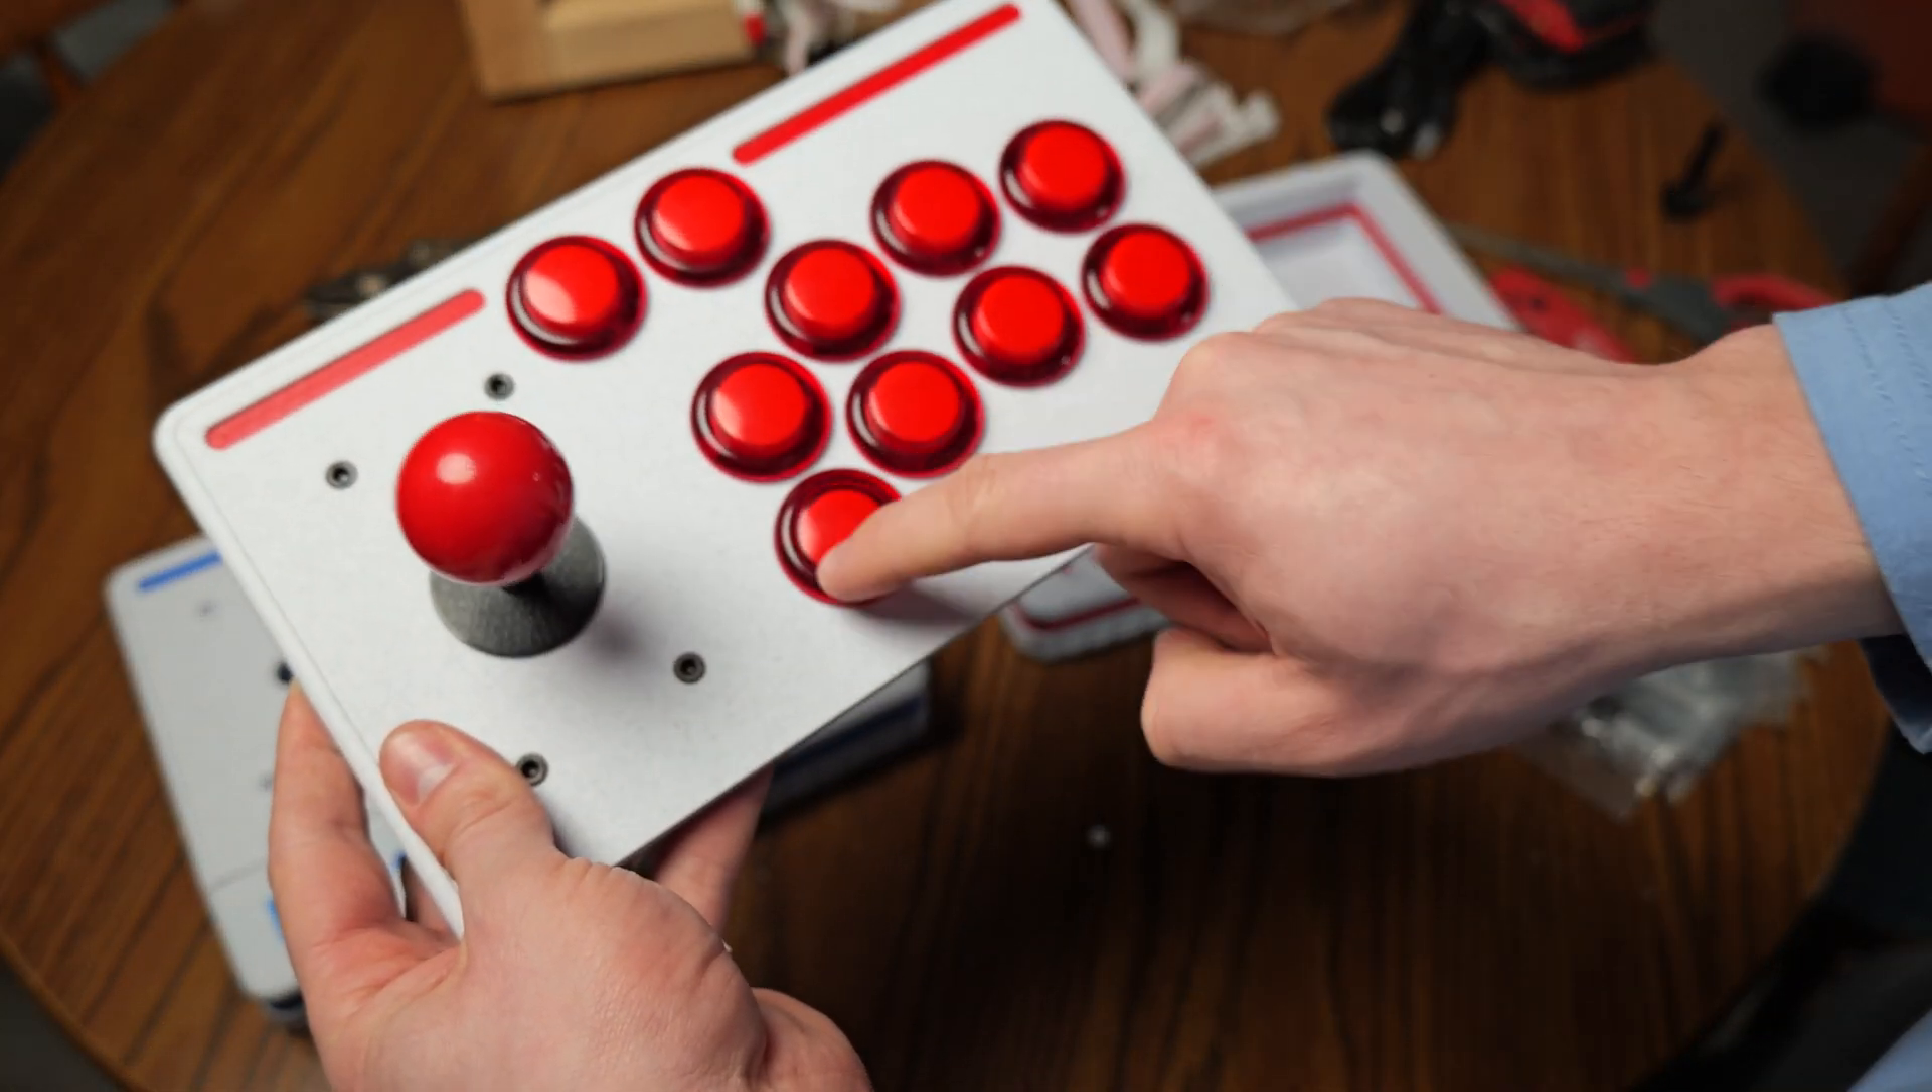There all our buttons and everything are in place.